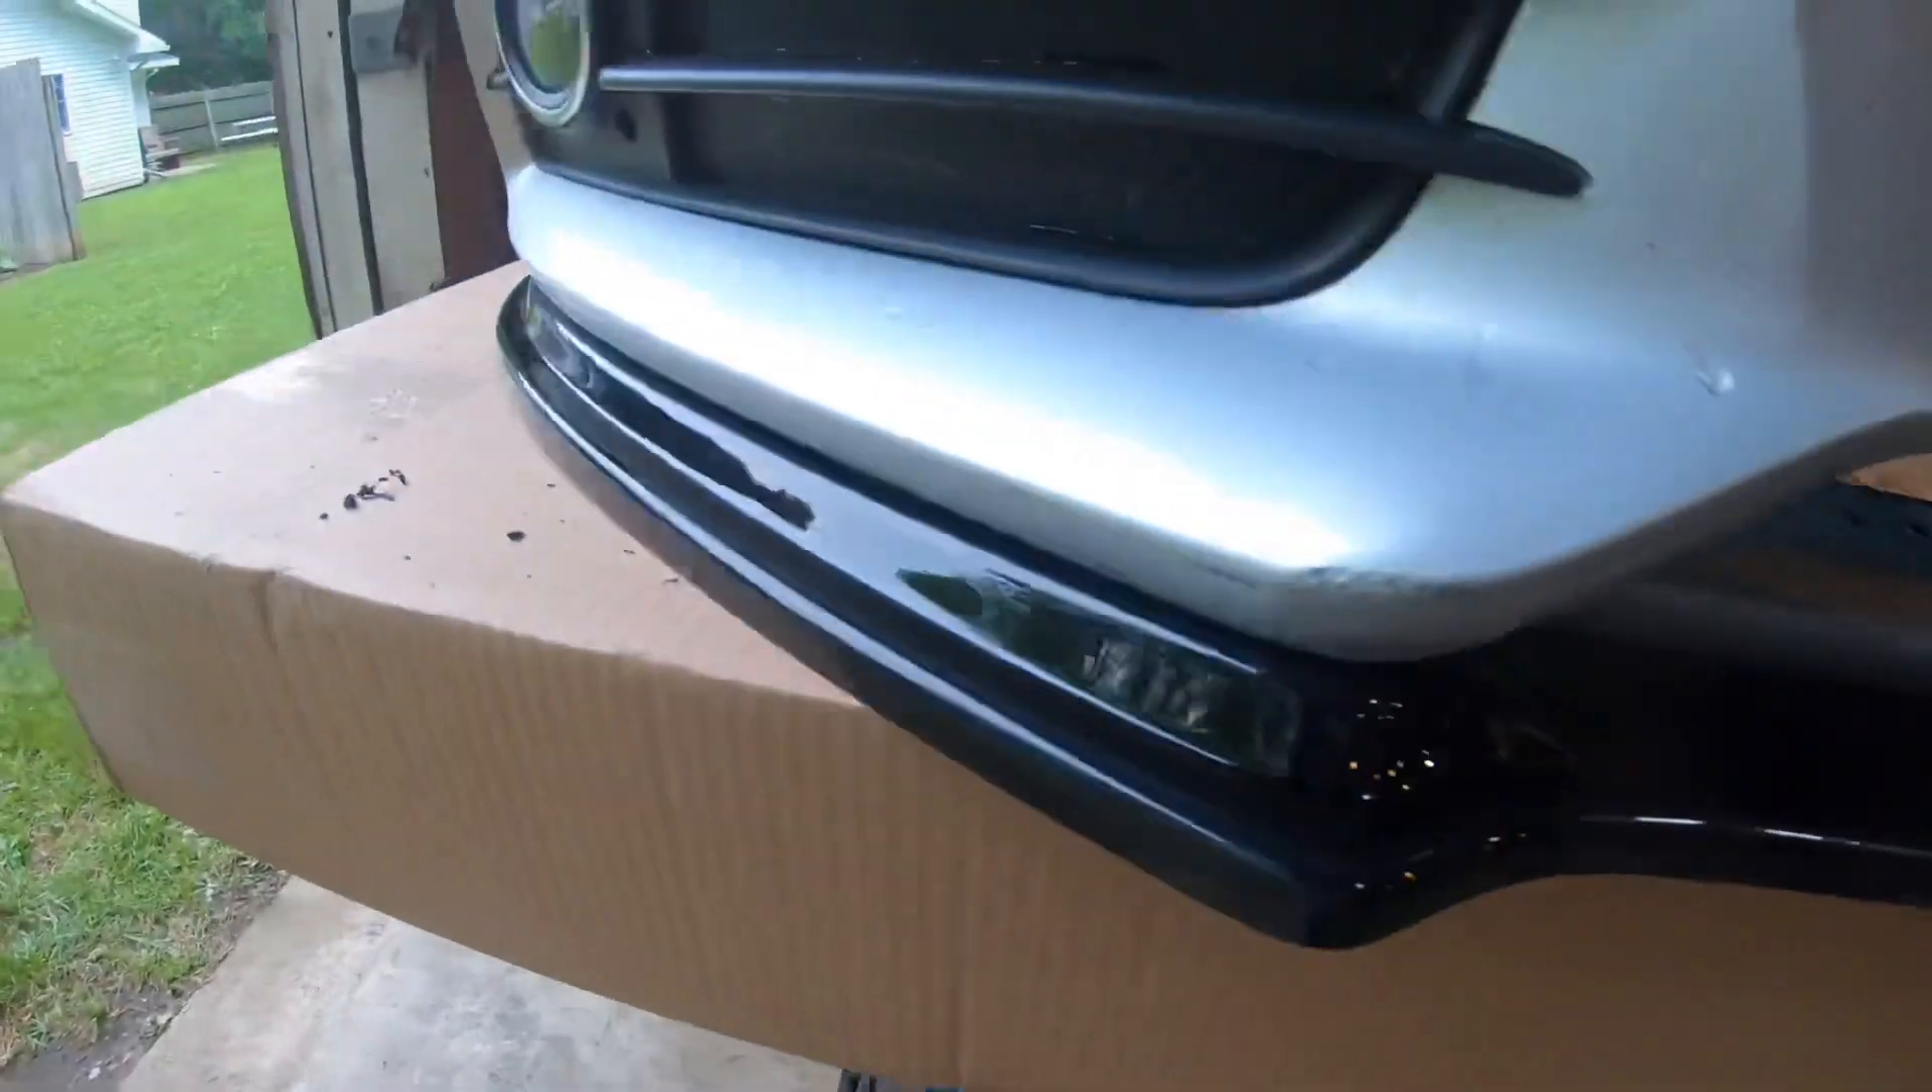All right splitter is on now I just need to get the bumper back on the car.